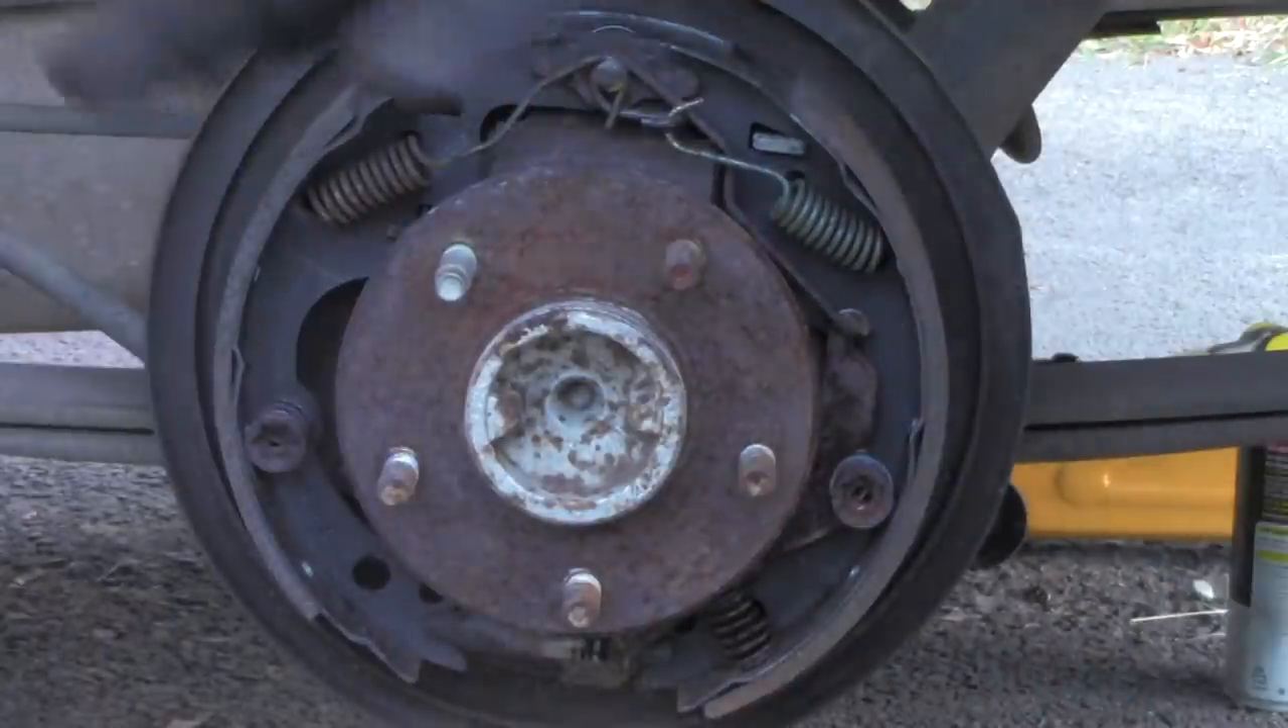Now we've got the drum off.